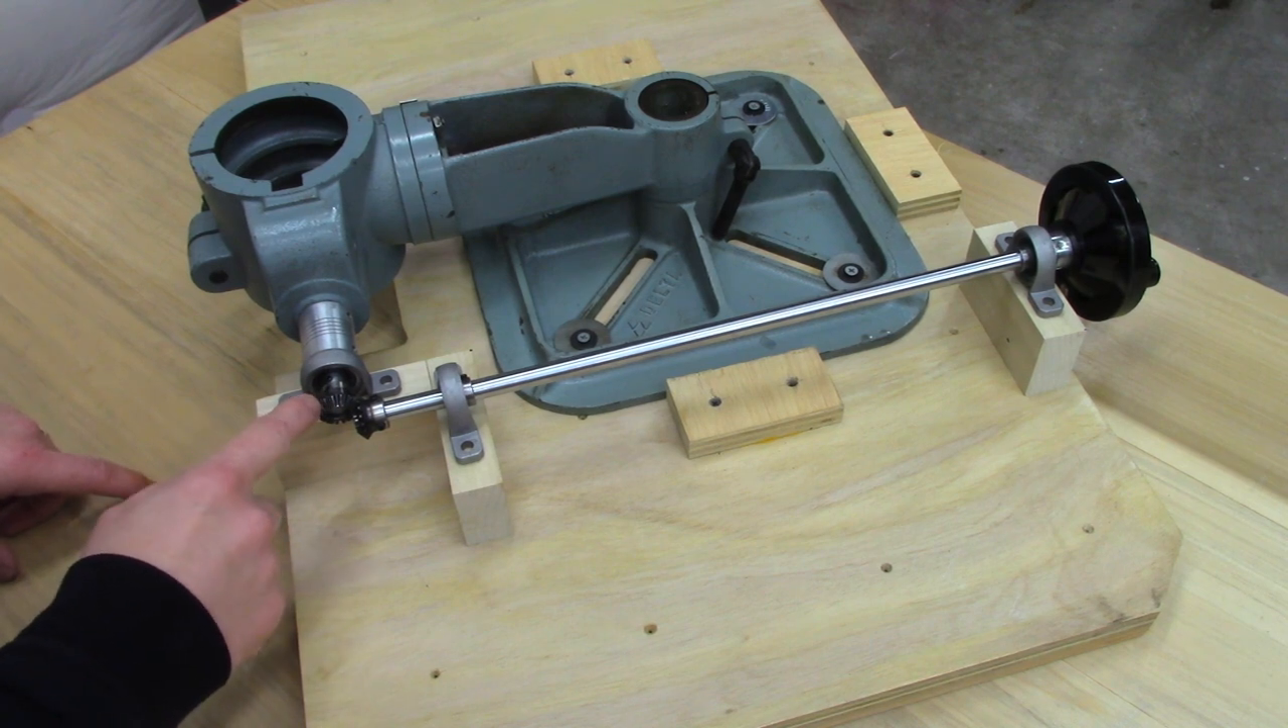I have it all mocked up here with my wheel in the front, the shaft coming out to my angle gears here, going into the mechanism that raises and lowers it.